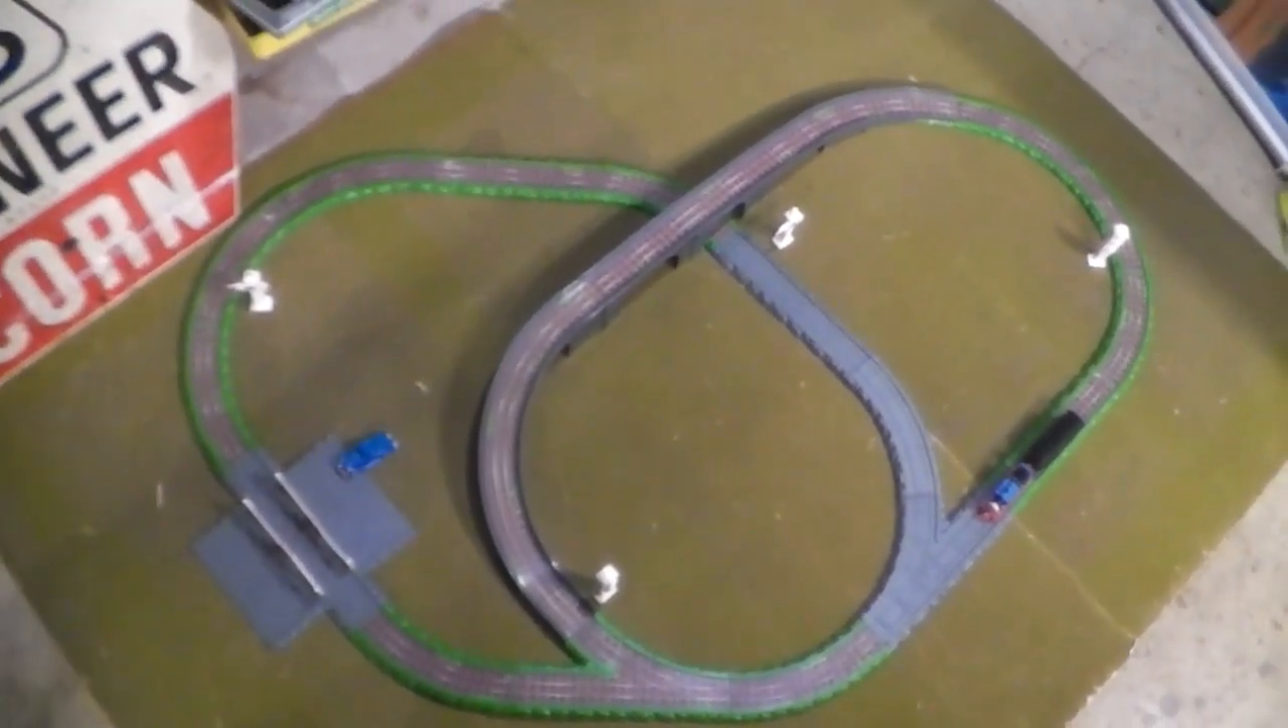Well this is the set fully assembled and as you can see, it's just two loops which cross over each other.